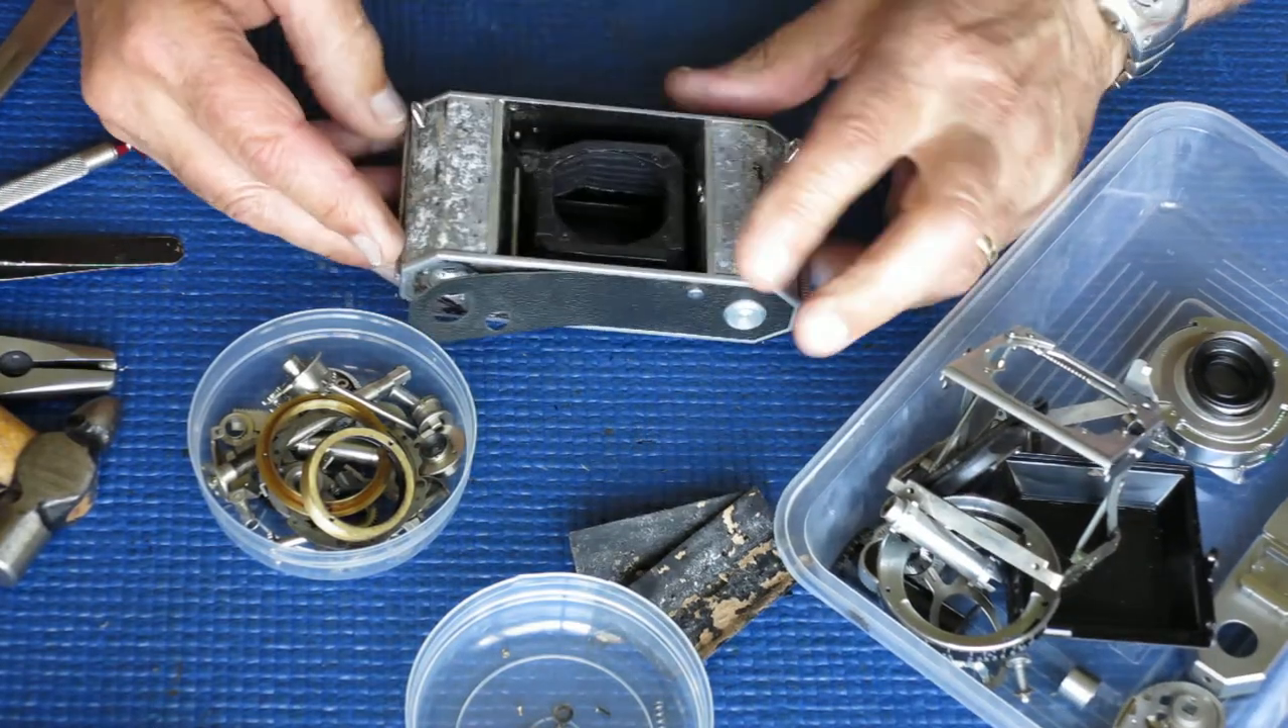Alright, well the body's stripped down.